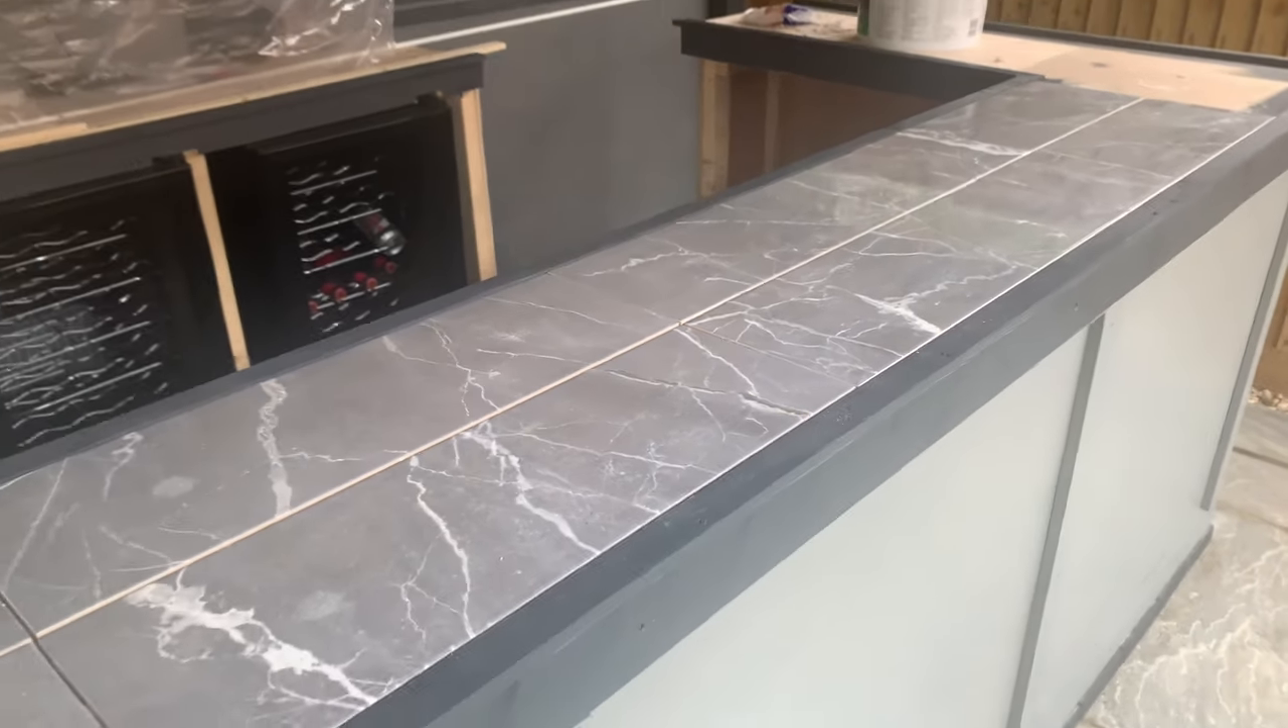He has started to put the tiles in on this middle bit obviously they just need grouting.